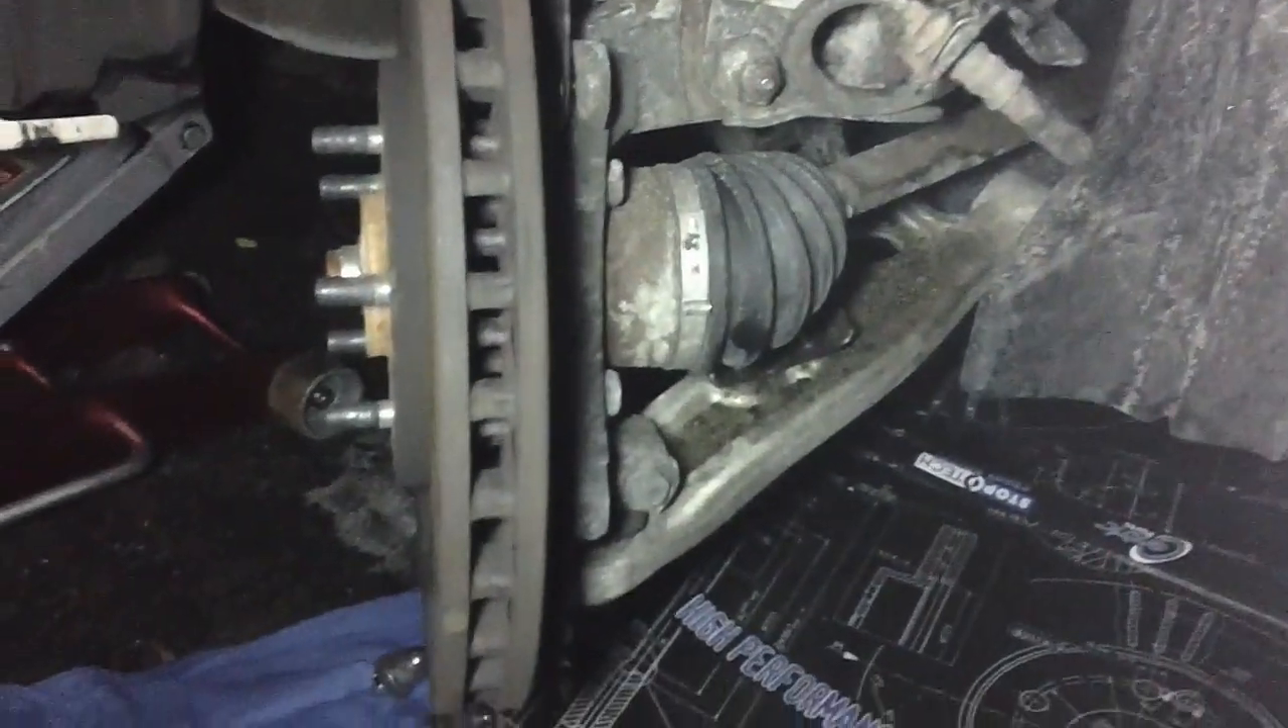And here we have the rotor exposed.